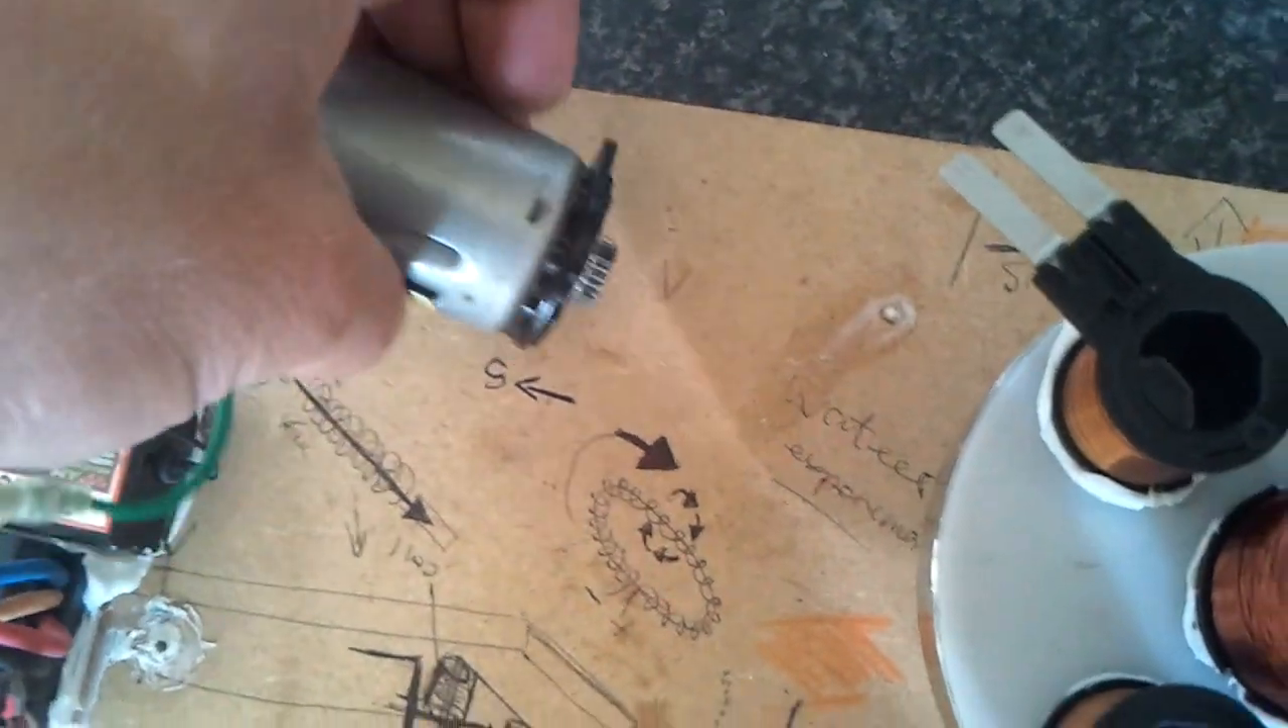I still have to mount my motor.